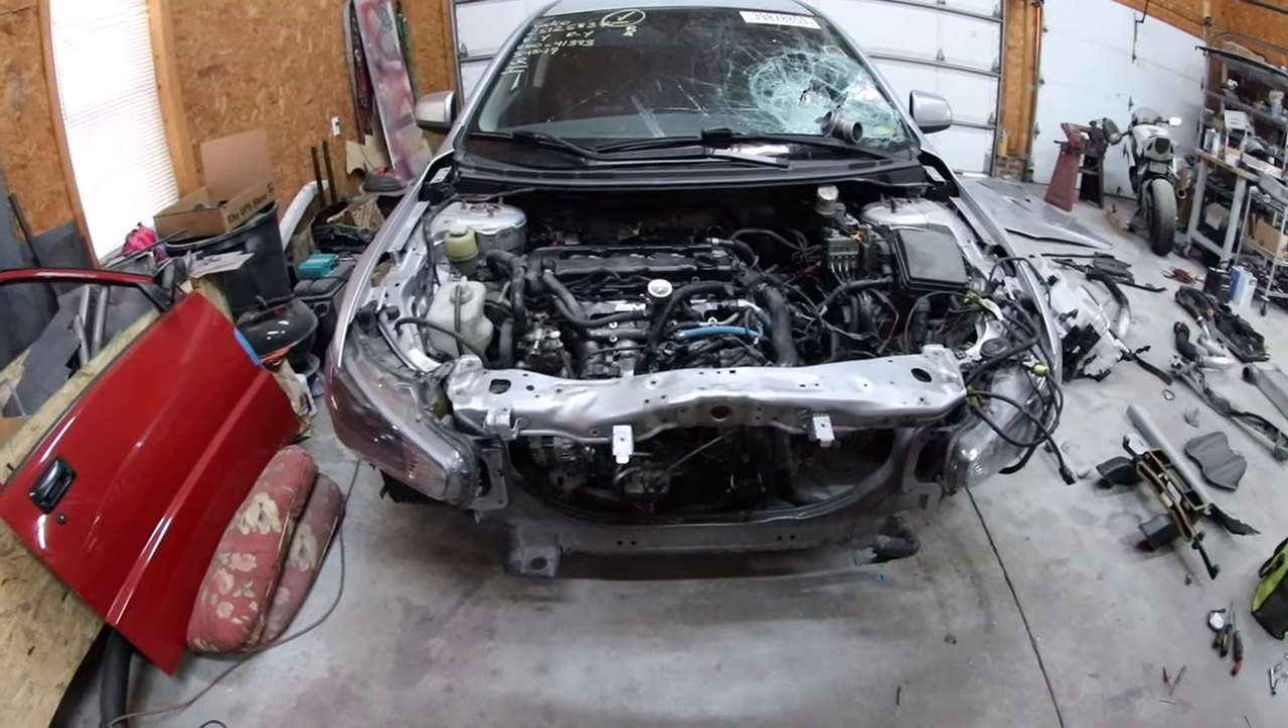I went ahead and put the upper core support Just the crossbar on for now Just to hold everything straight.